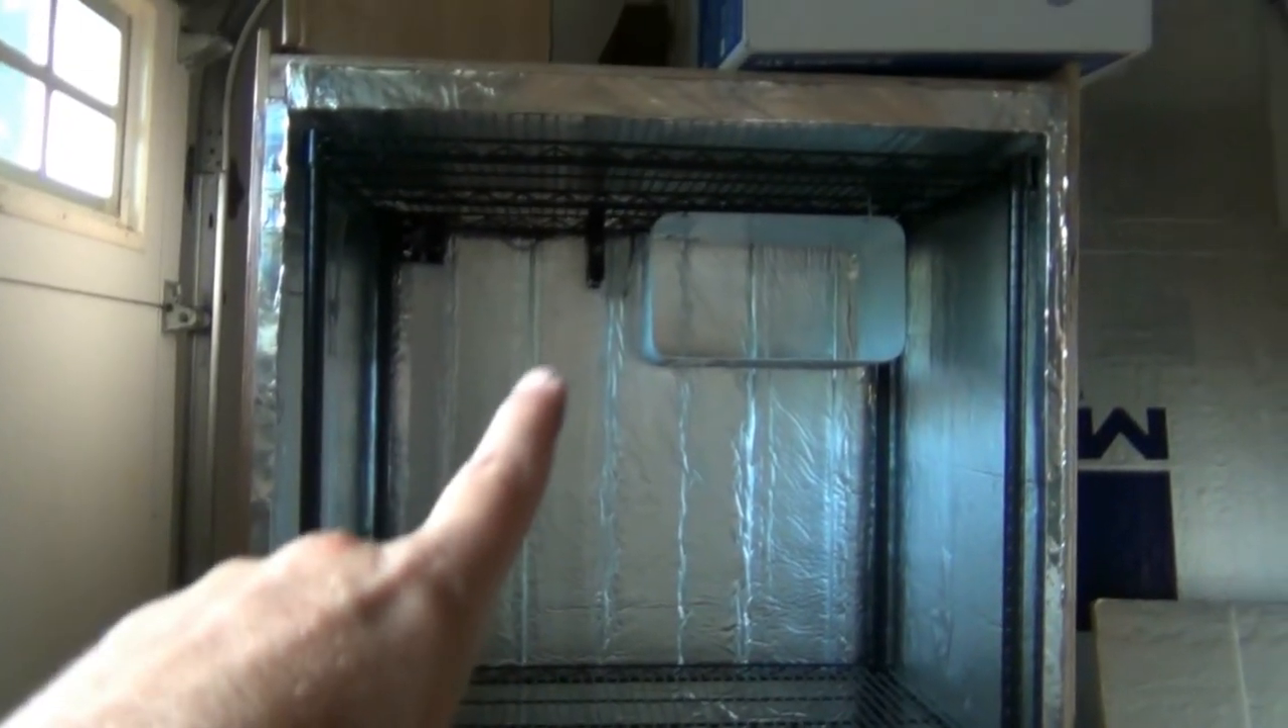But as you can see, I have the shelving unit inside now.